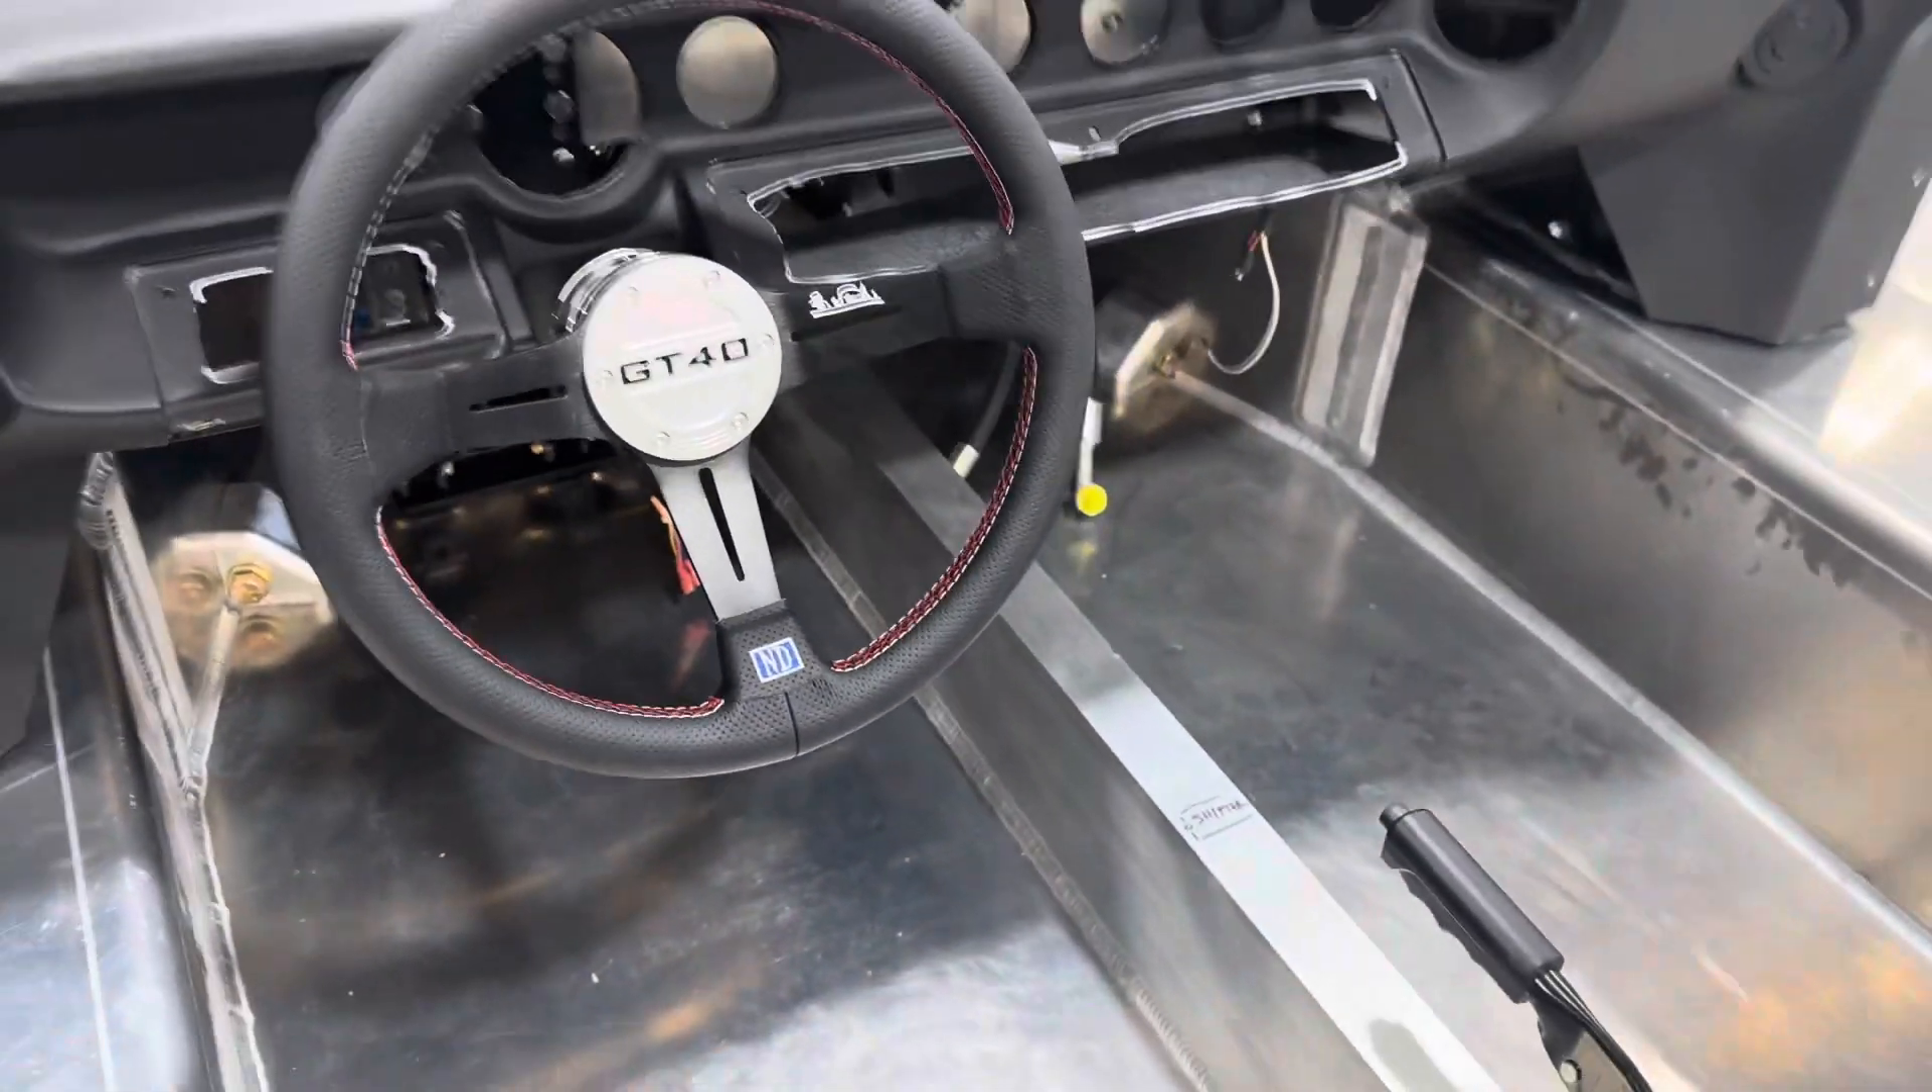Here's a follow-up with the steering wheel set in. The dash is in place where it belongs, left and right.